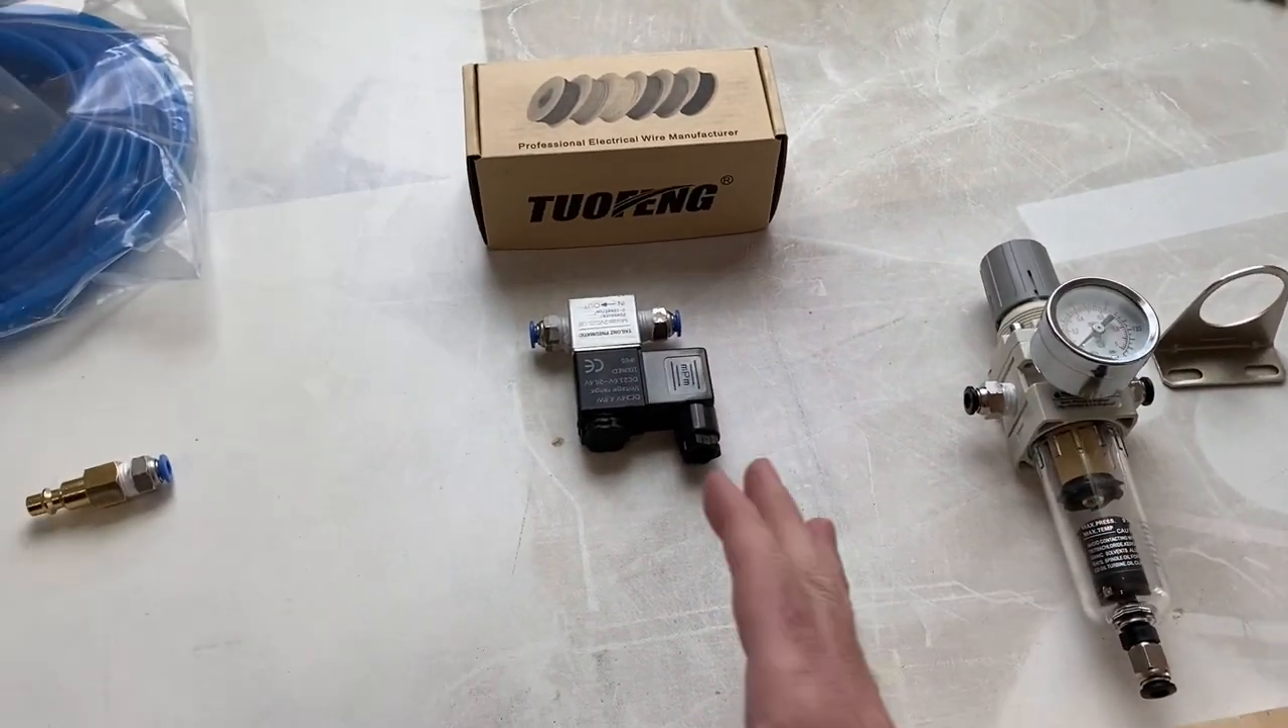Uh, the only thing is left to run basically the blue hose in between everything.